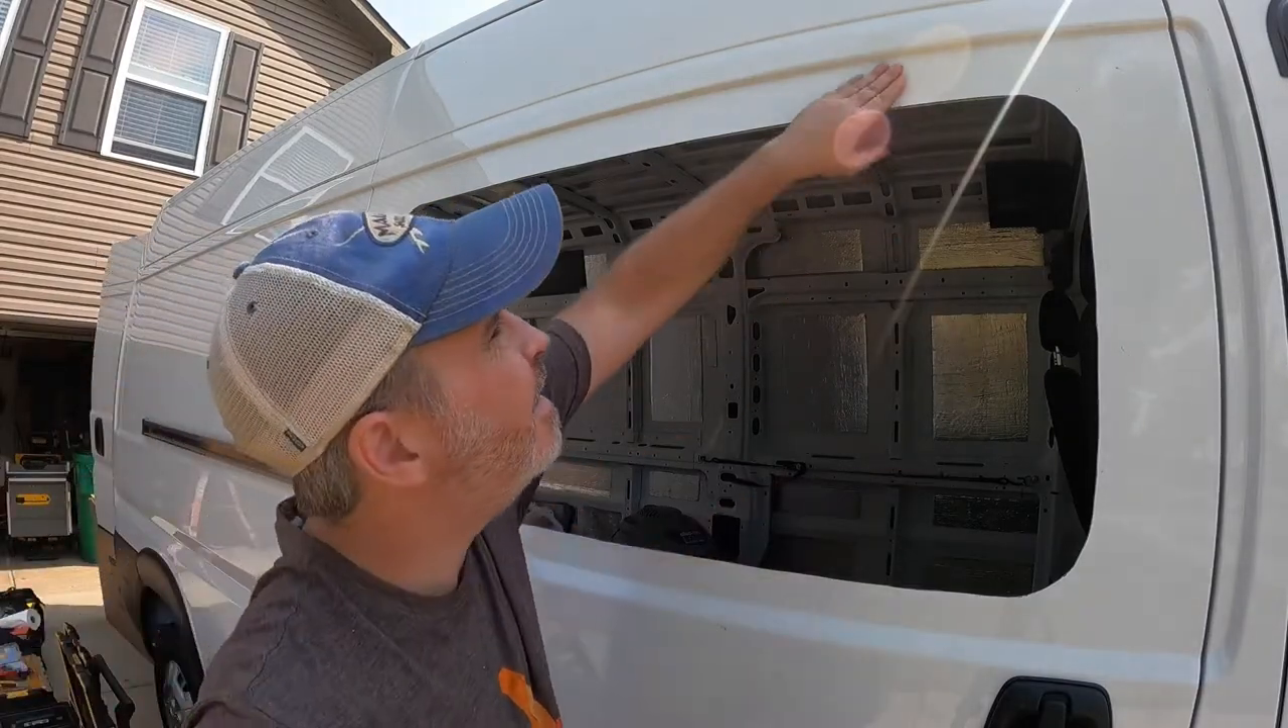I got the window cut out.